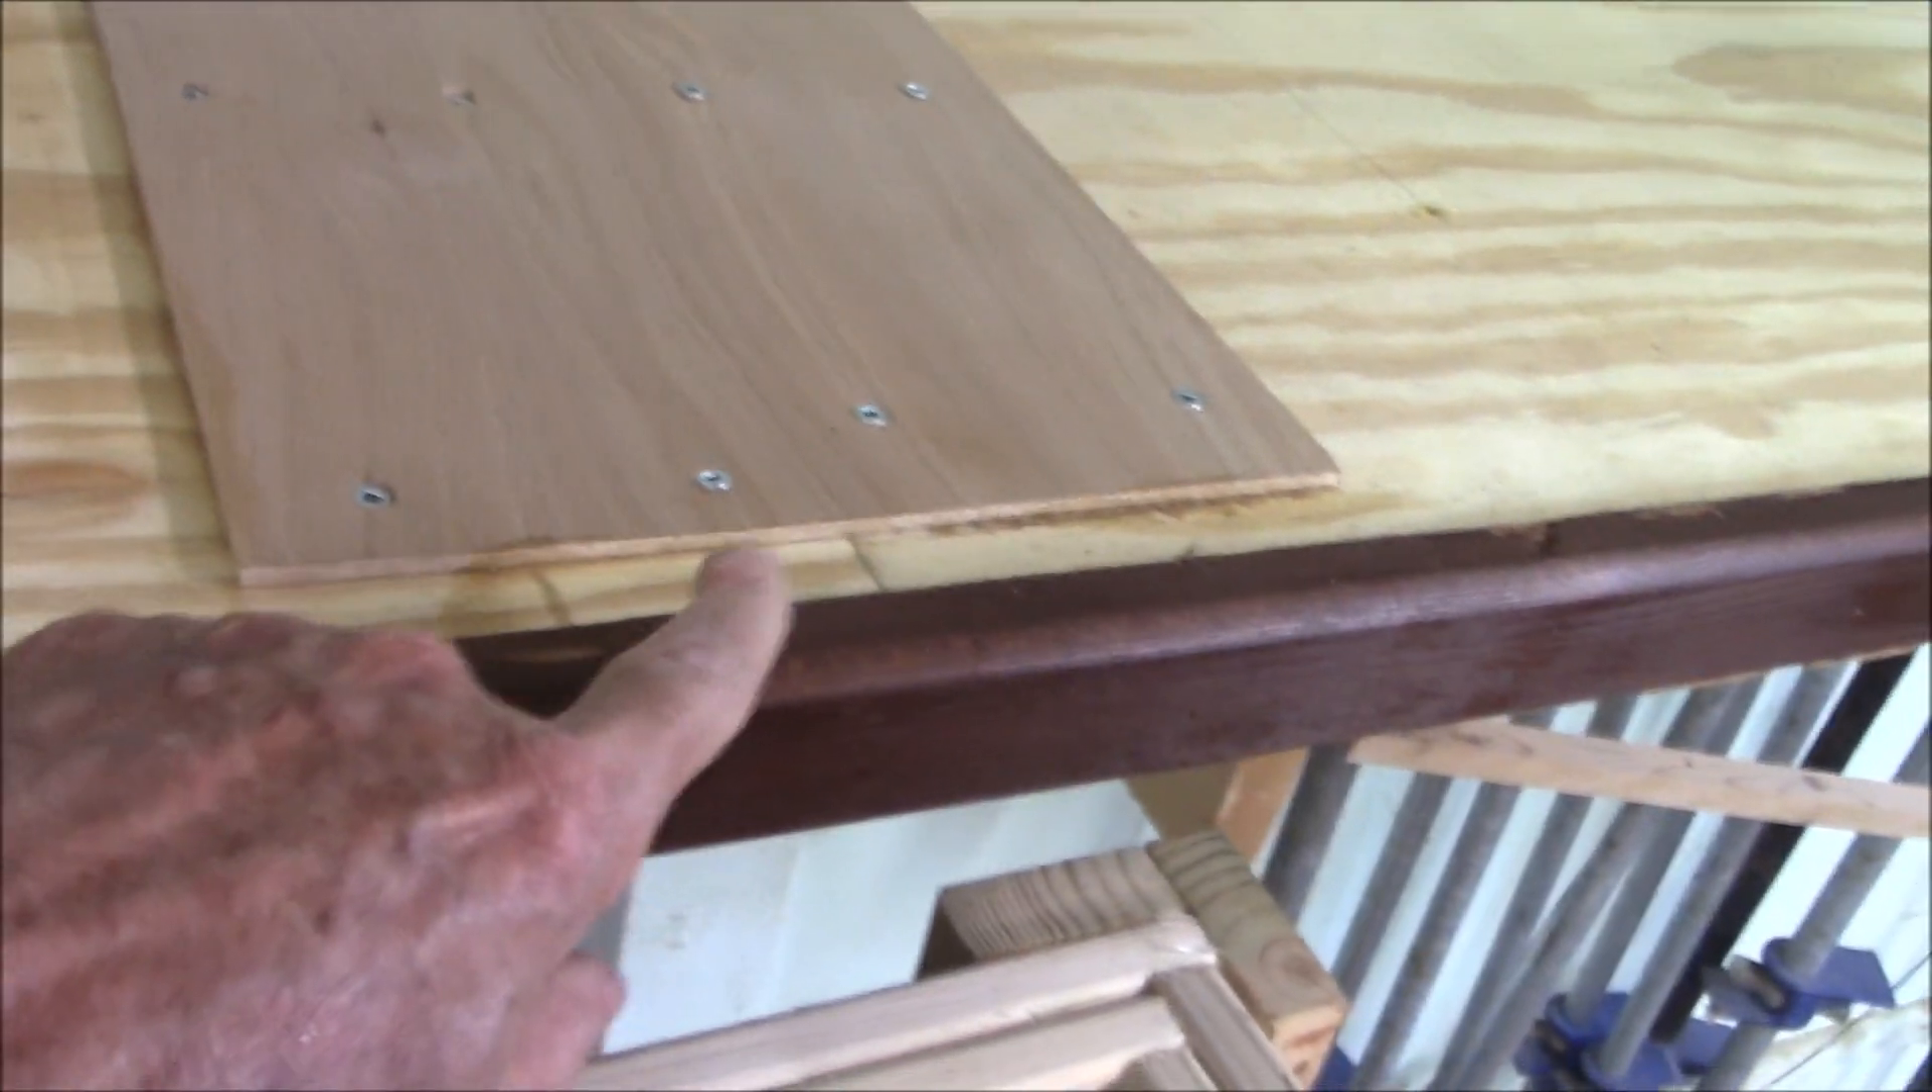The plywood is scarfed together with that uh quarter inch piece of plywood that is both glued and screwed and then the whole thing is locked together with that uh that trim right there that overlaps that joint.